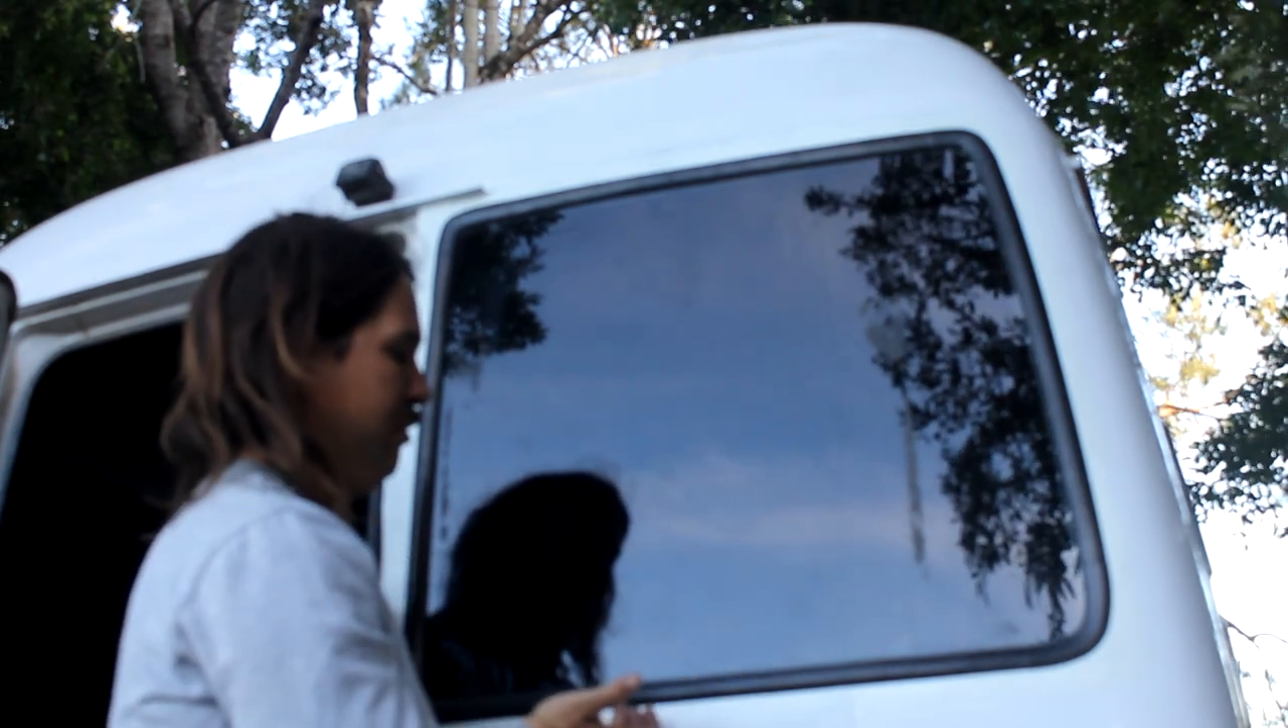Back window's in, very happy with the end result.